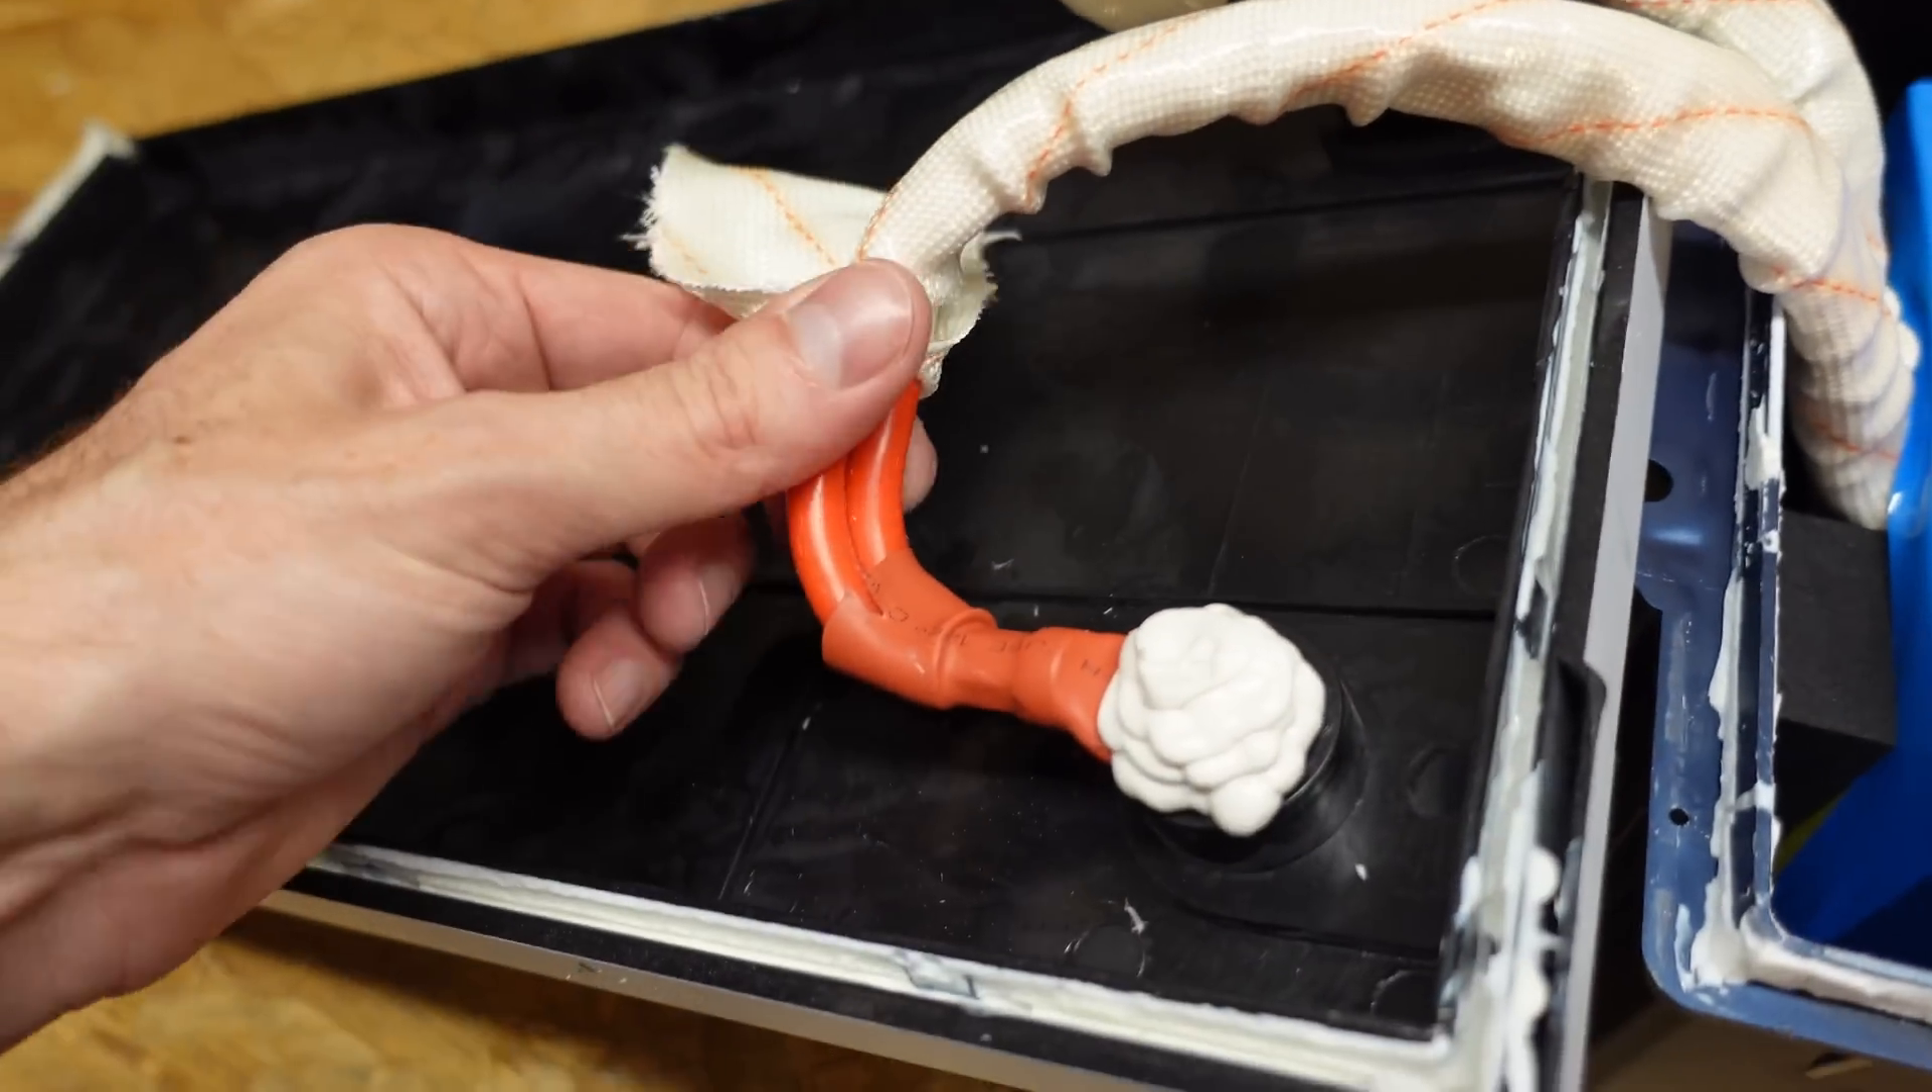We've got our wire with this heat protective wrap around it and I did pull it back over here.